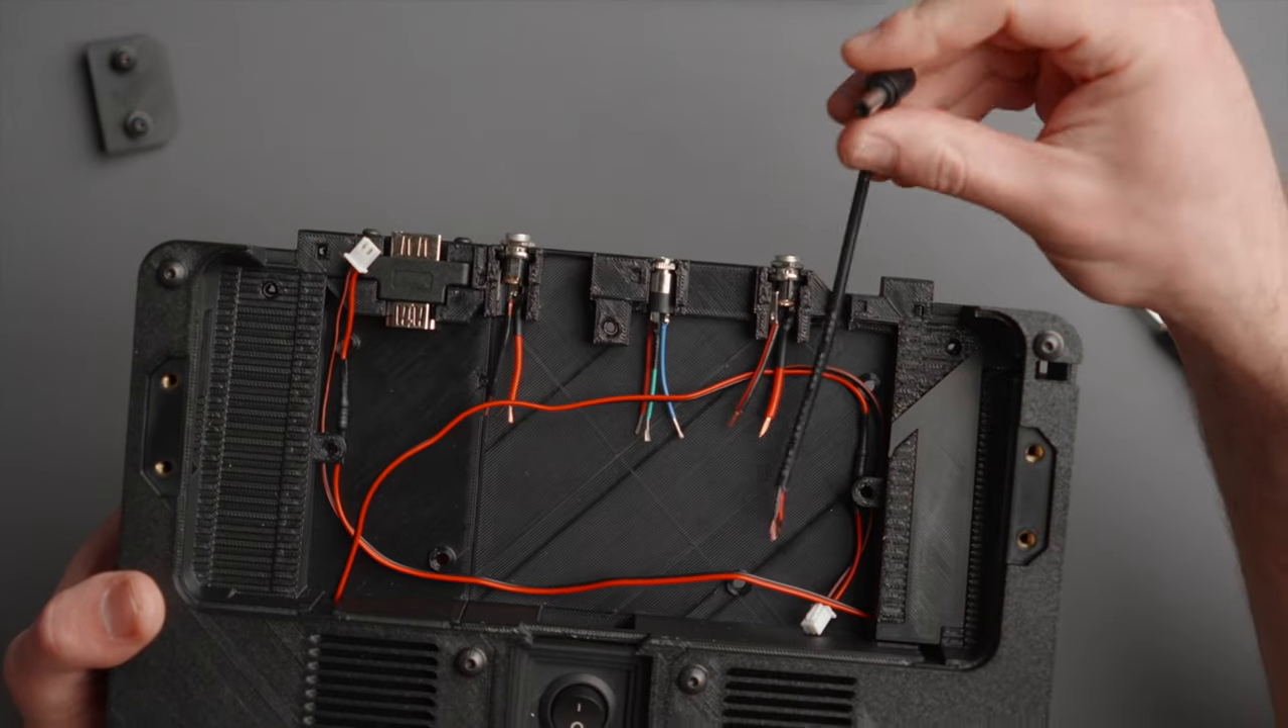So now we have our connectors in place.